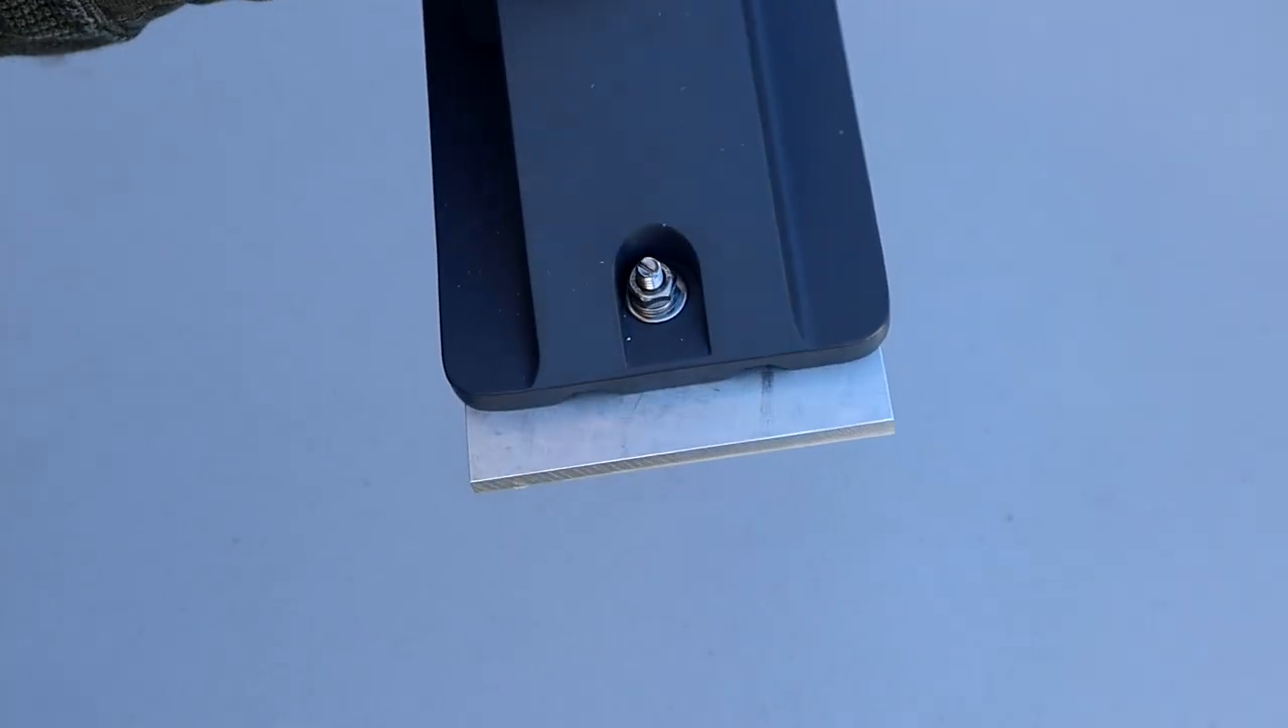And then I fastened the aluminum plates in position using quarter-twenty screws with the washer and the lock washer.